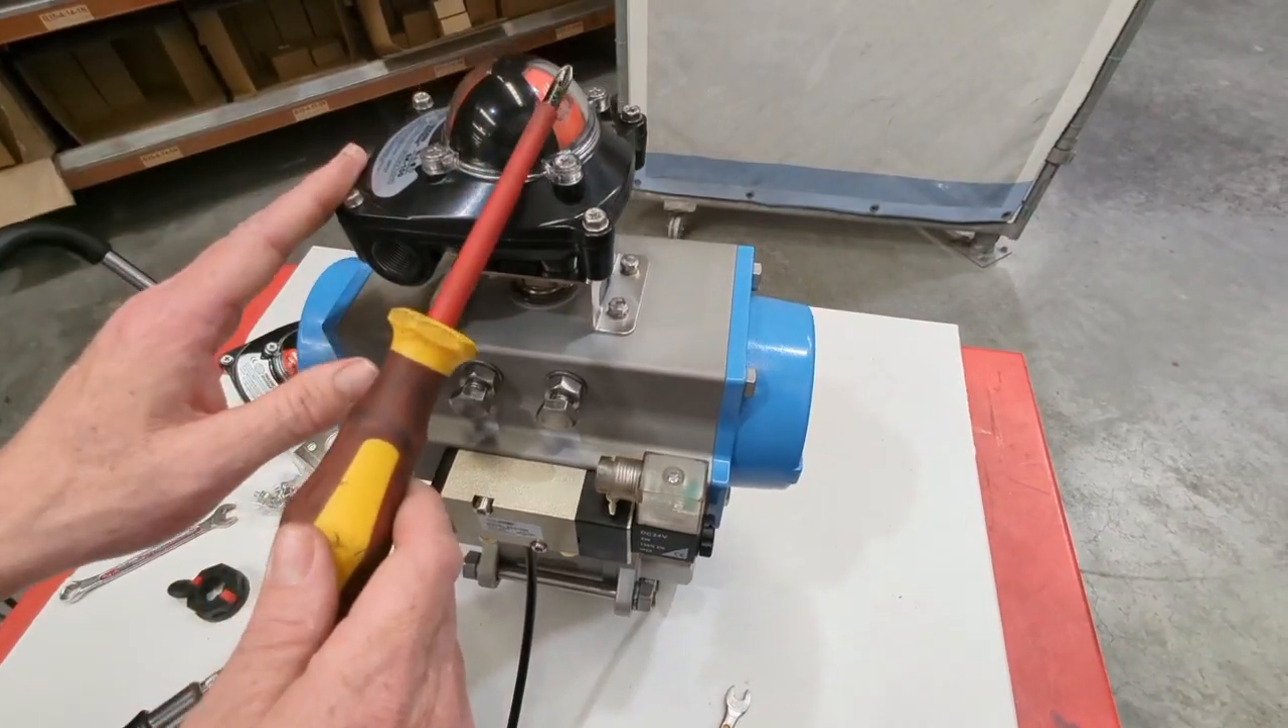So we've got the top on which which houses the indicator dome on now.